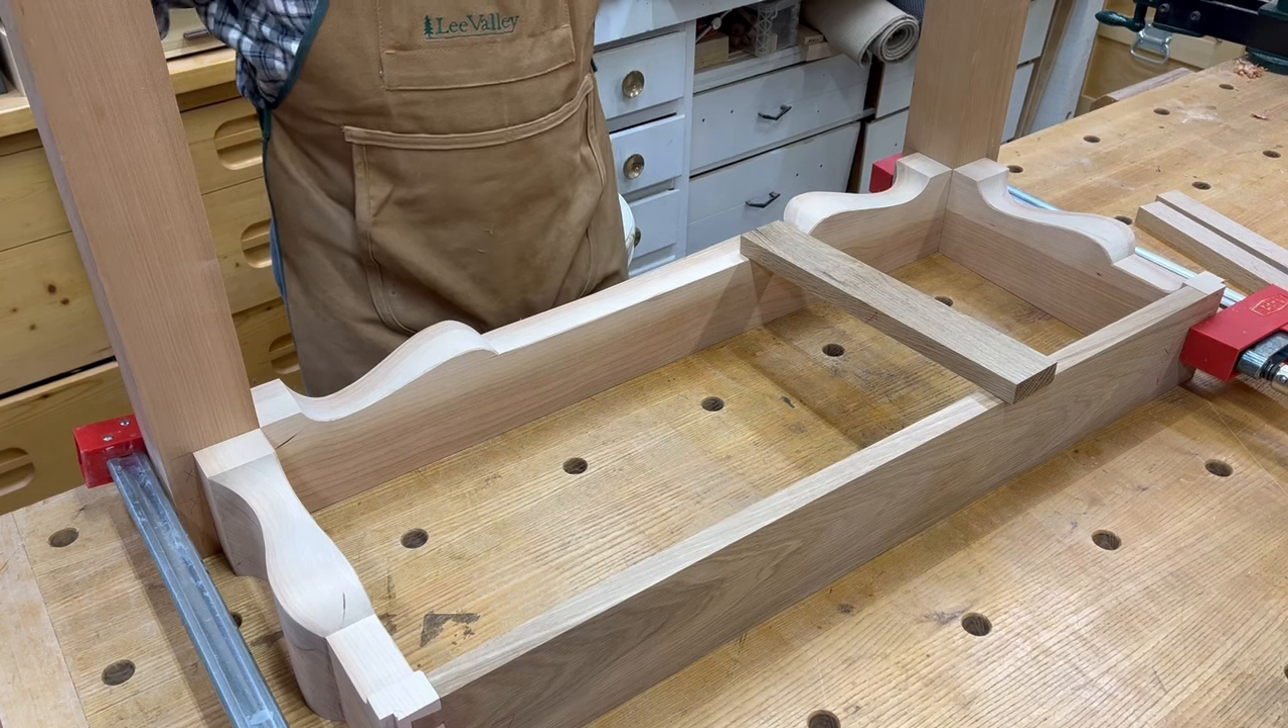I've got the table dry fit together. It's upside down, obviously.